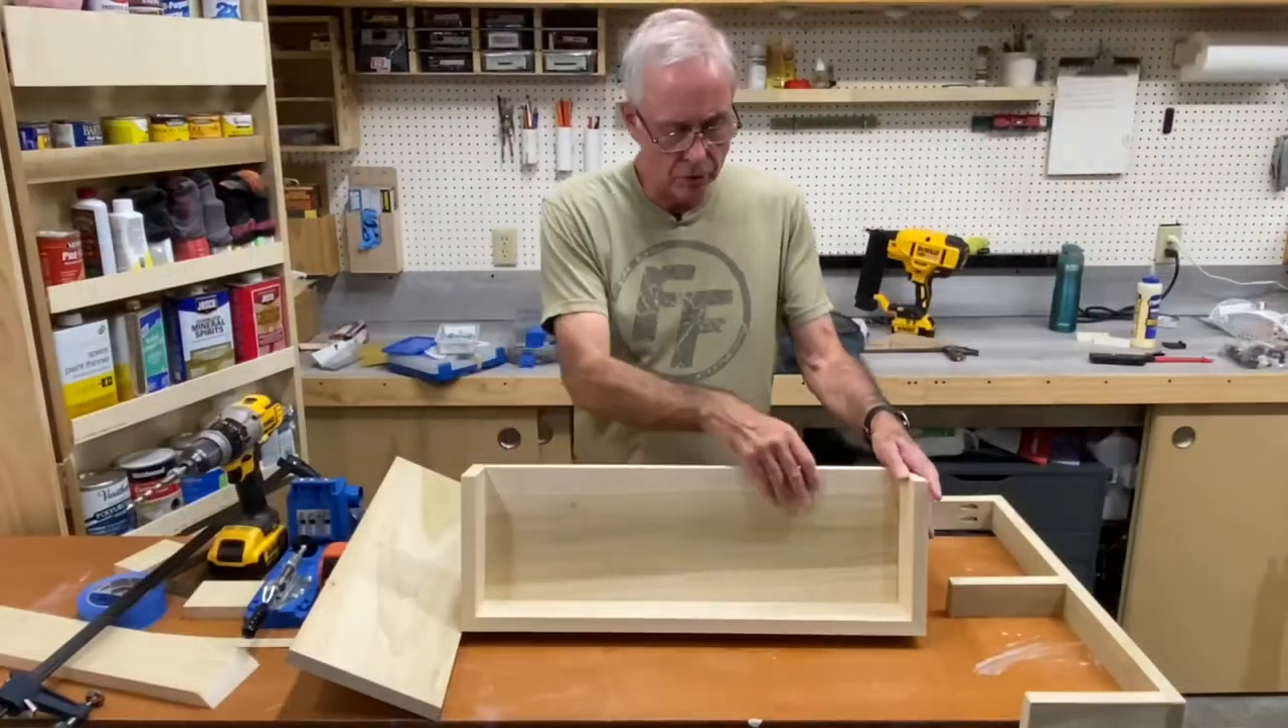Okay the sides are glued on to the bottom here or the top whichever the case may be.